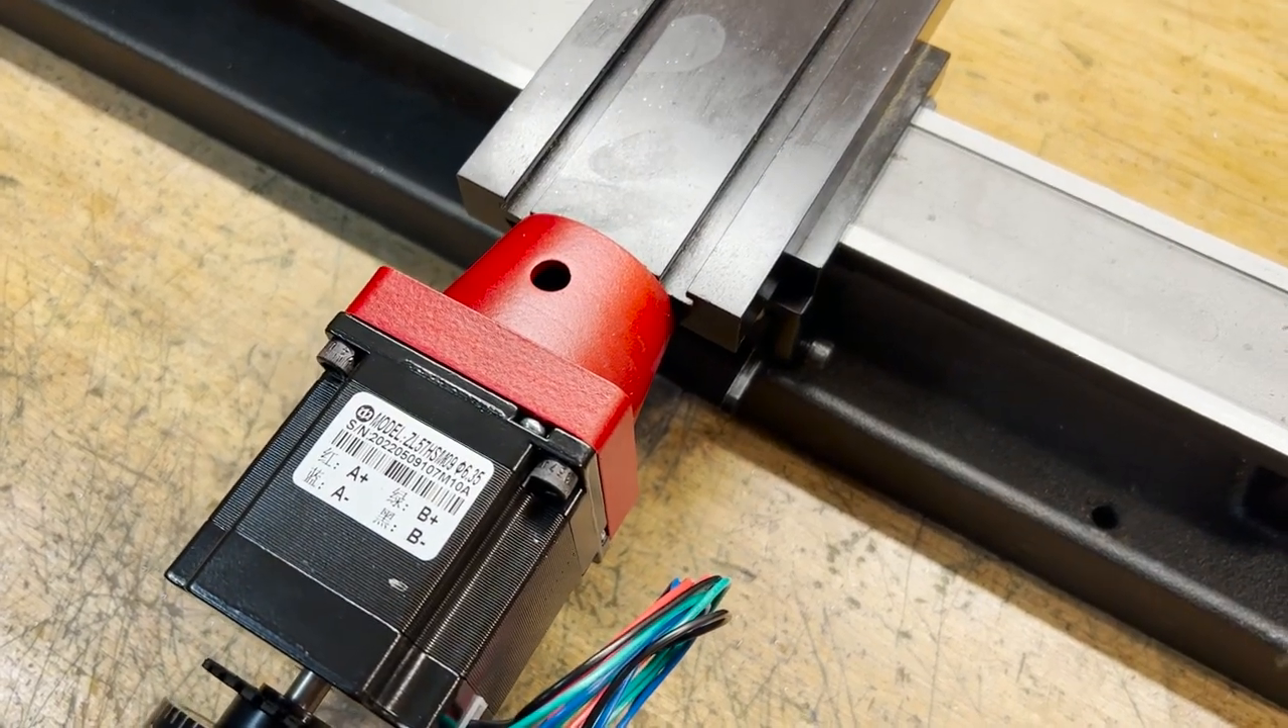Get everything tight. And there you can see I've got these motors mounted up.